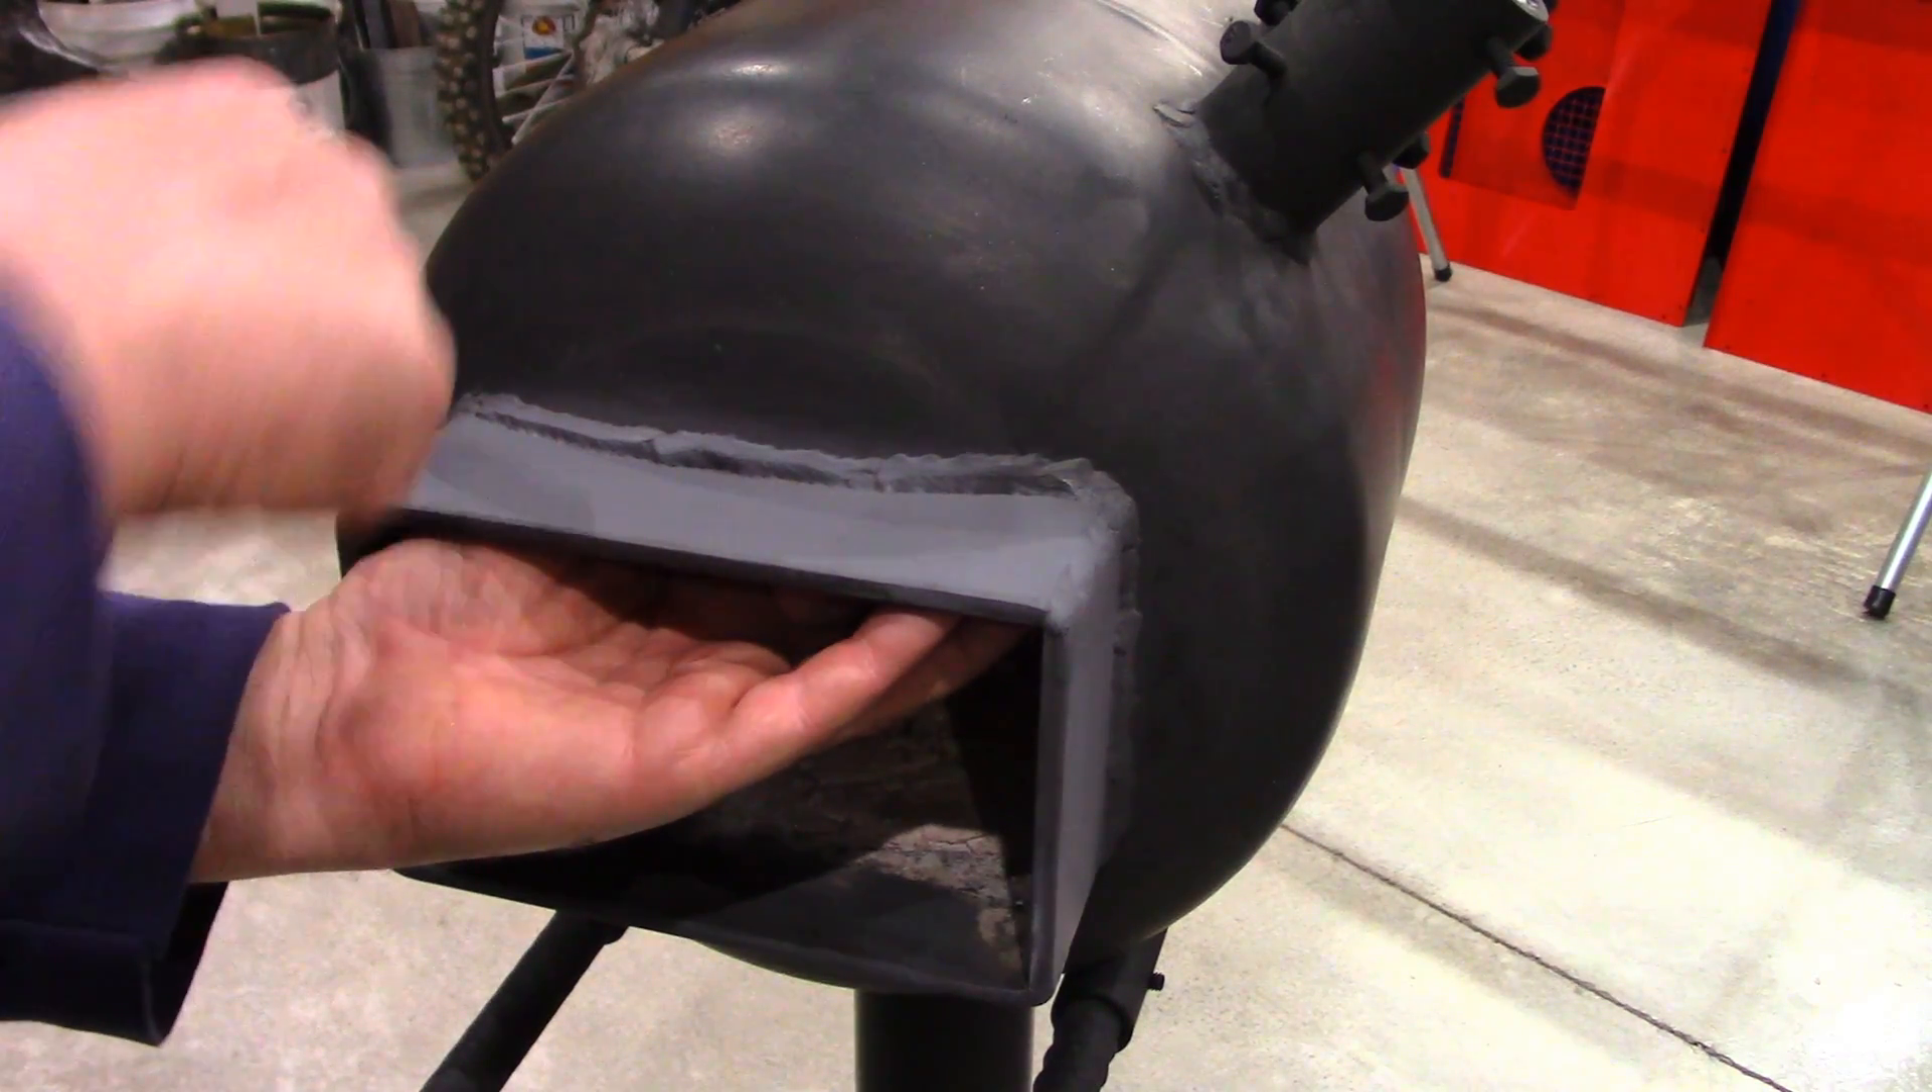I used the cutting wheel and cut the angles in here so it sits flush on the tank.